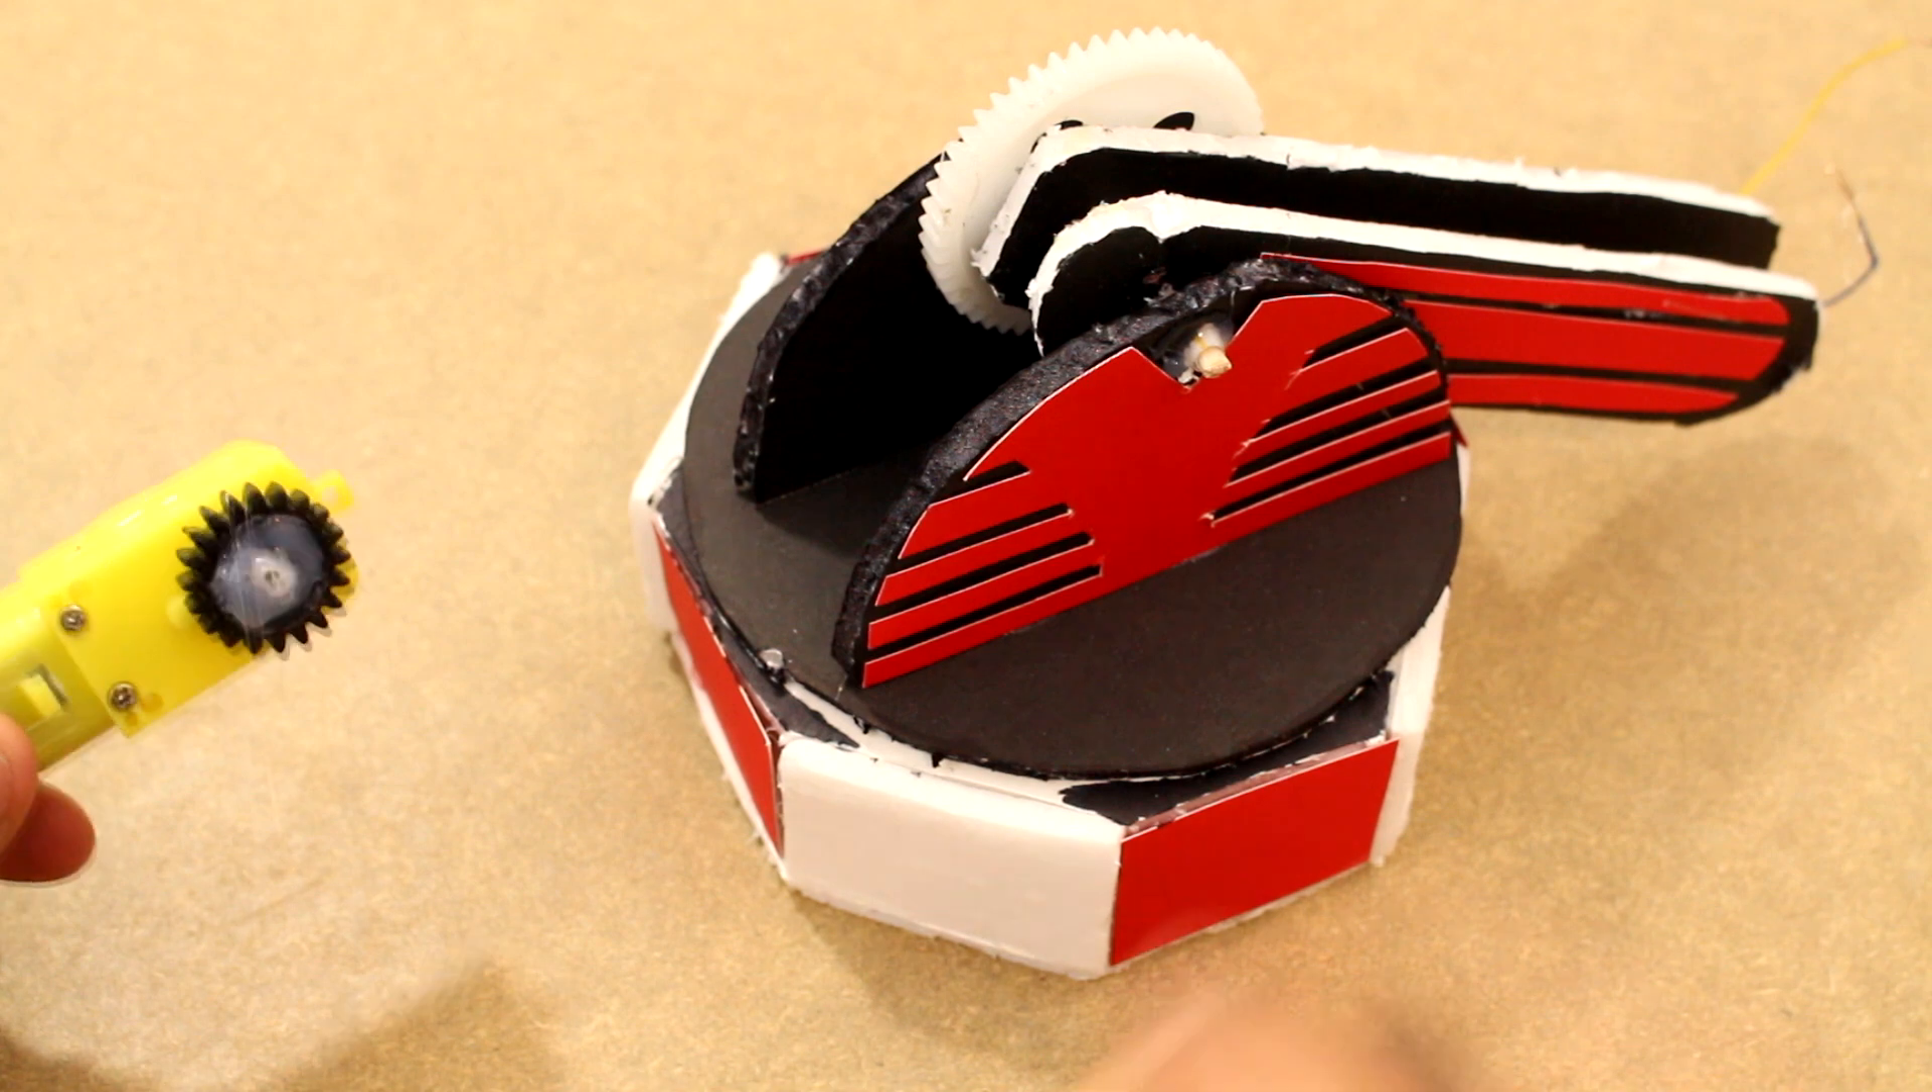And now we have our arm in place, glued together.